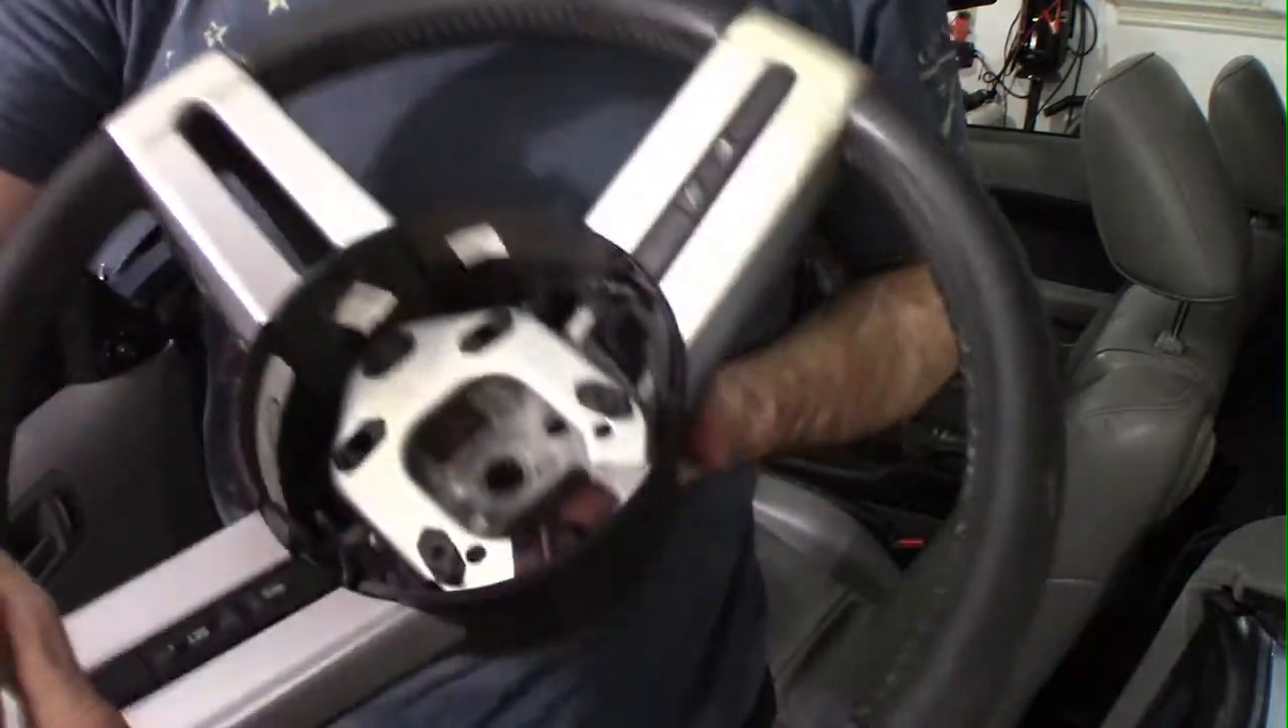We now have the old steering wheel out.